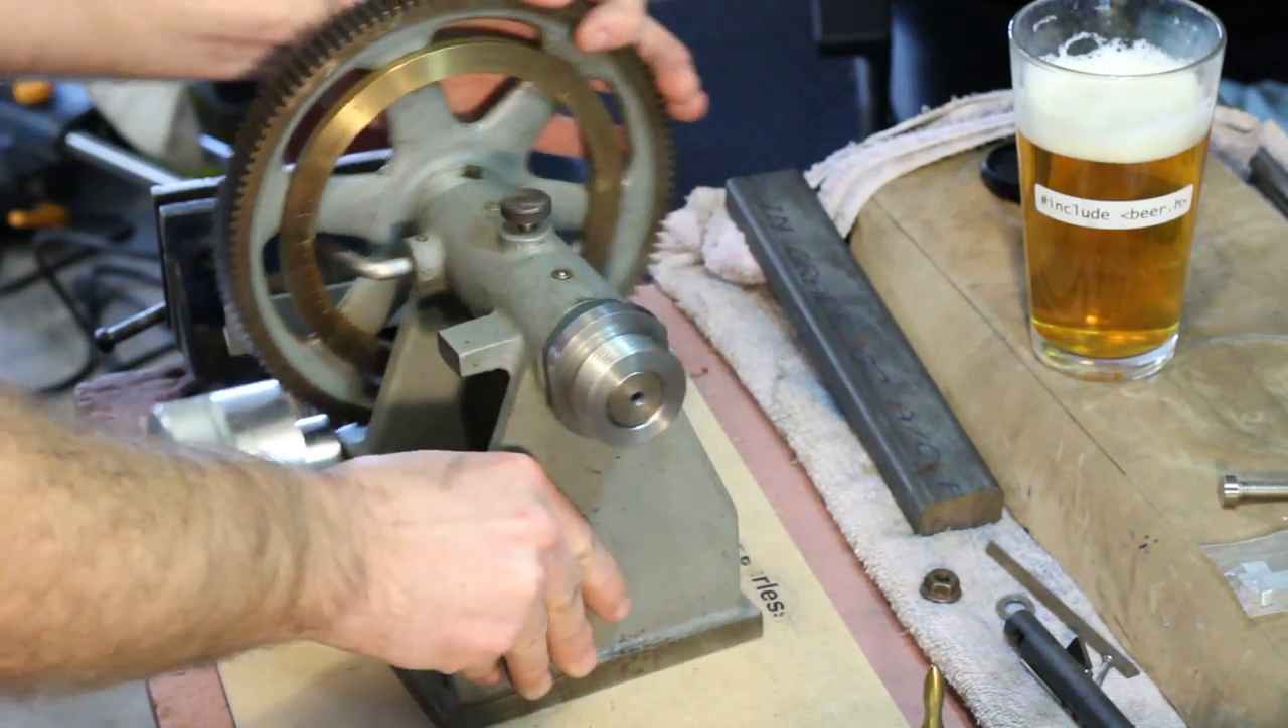First and foremost you can see I've got a spindle adapter on the front here.